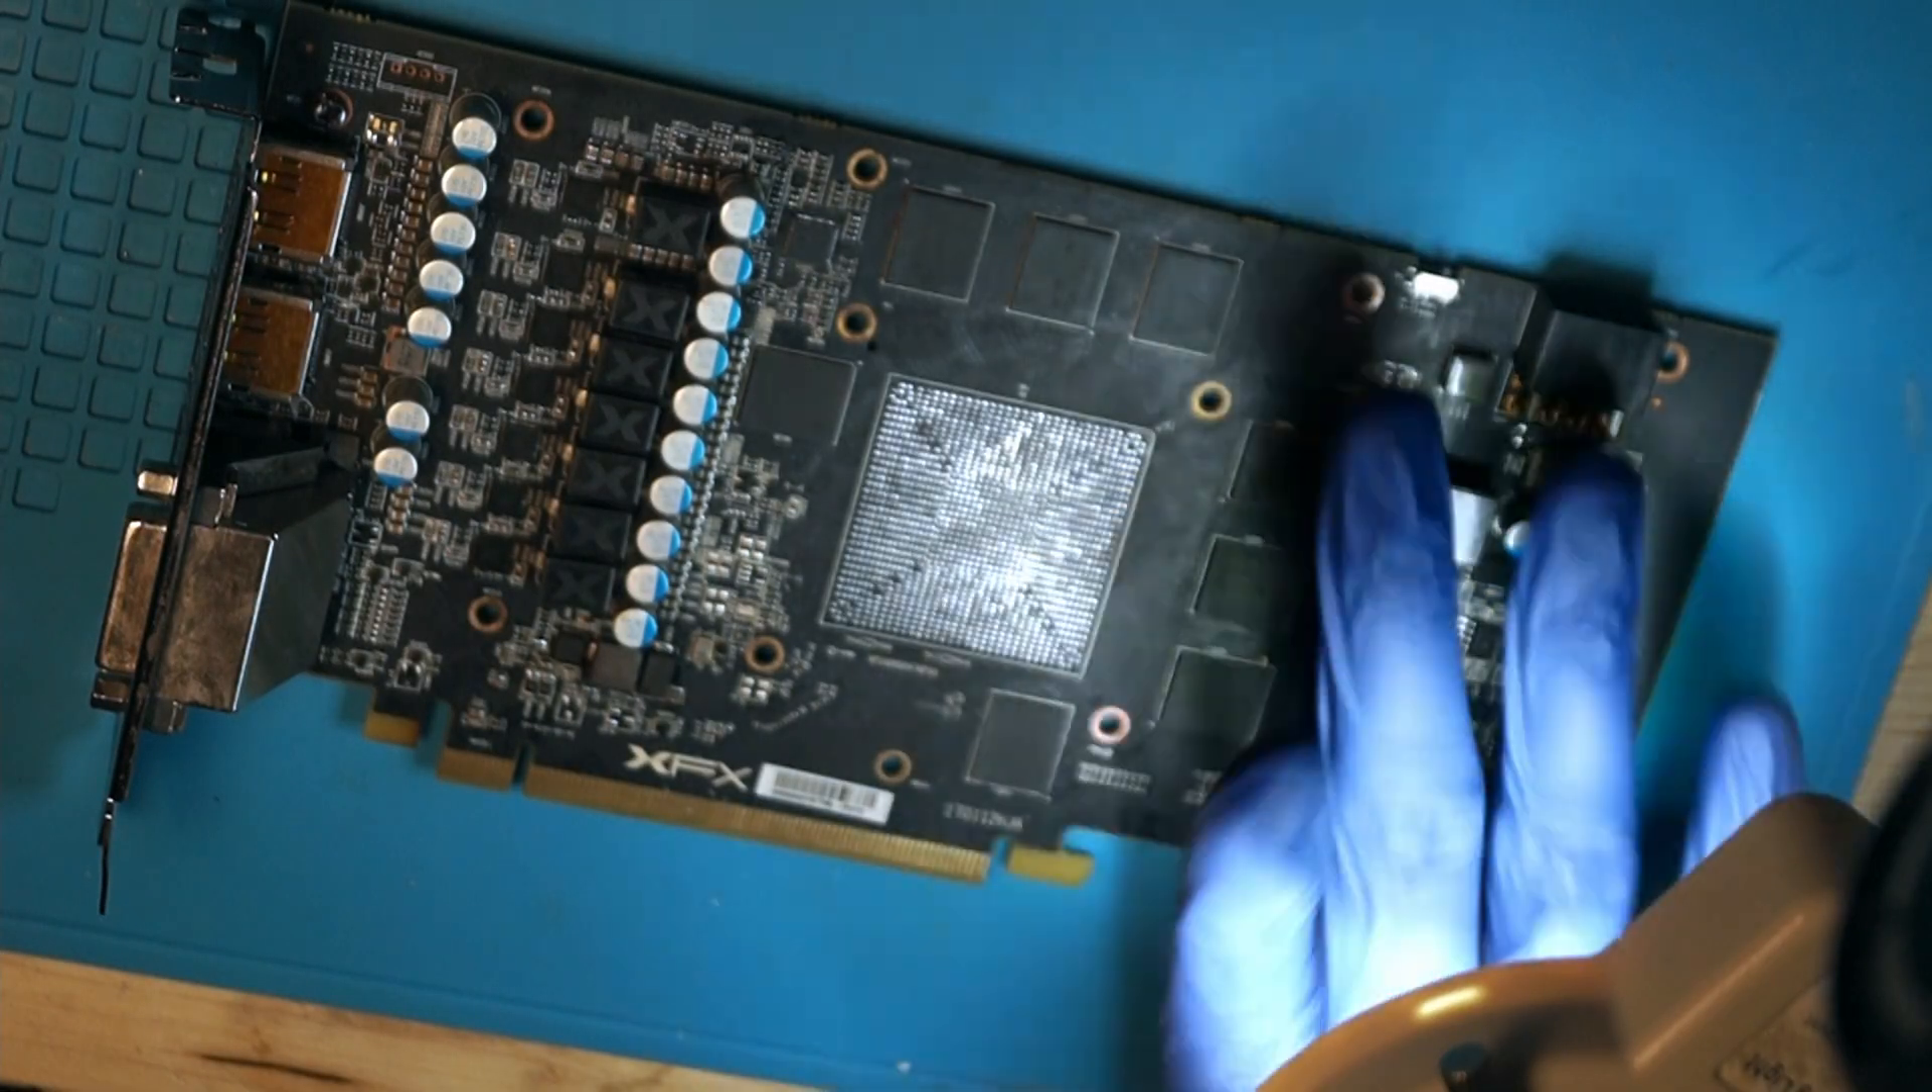So, as you can see, the core is removed. I wicked away all the solder.